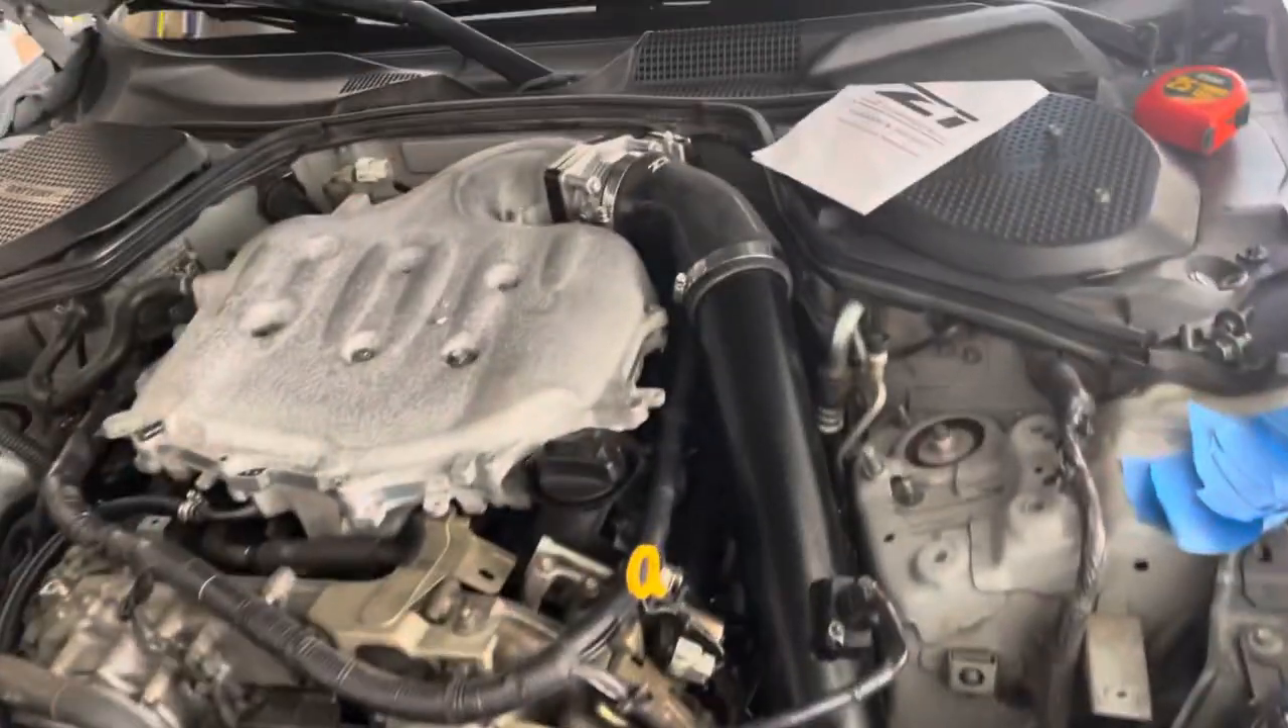And as you can see, I already hooked up the new intake from the Z1.